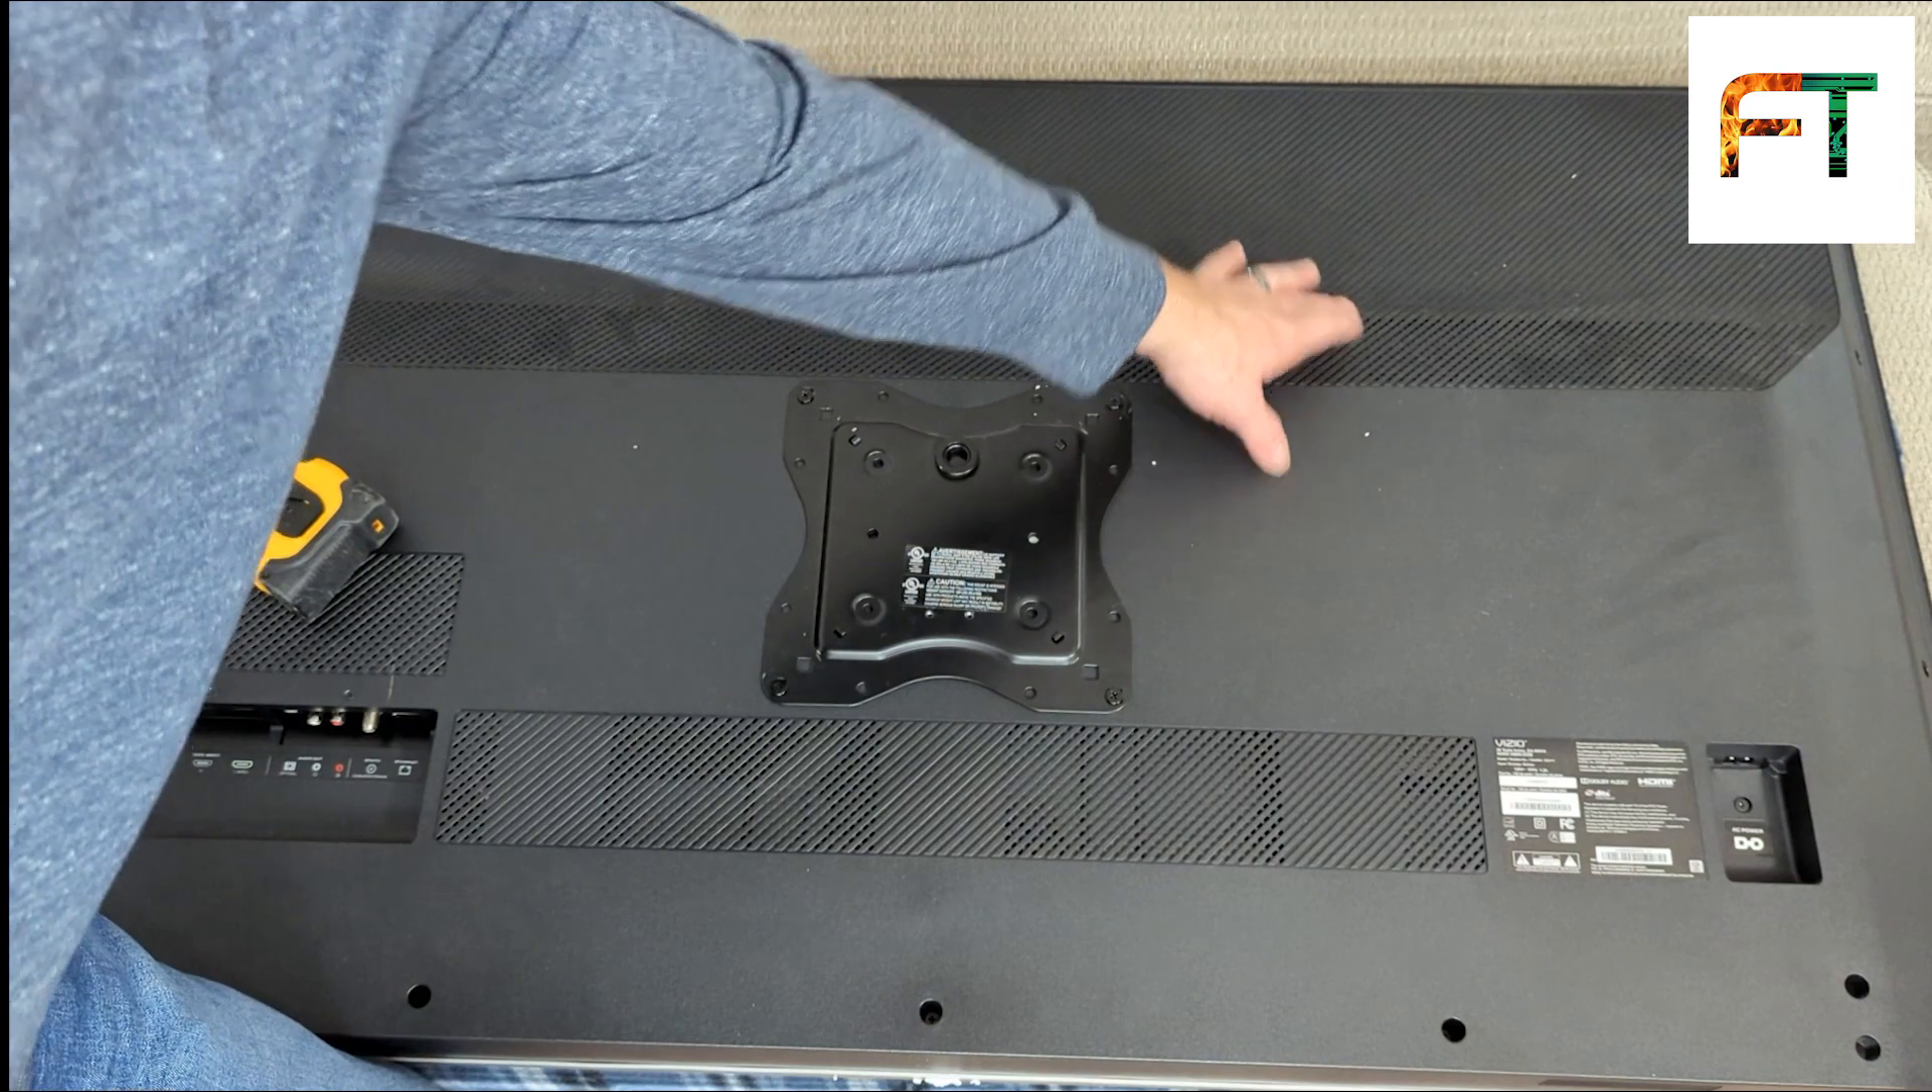In this case, I've already applied the plate, and this particular one is a VESA mount, V-E-S-A, and it just goes in the four main holes in the center.